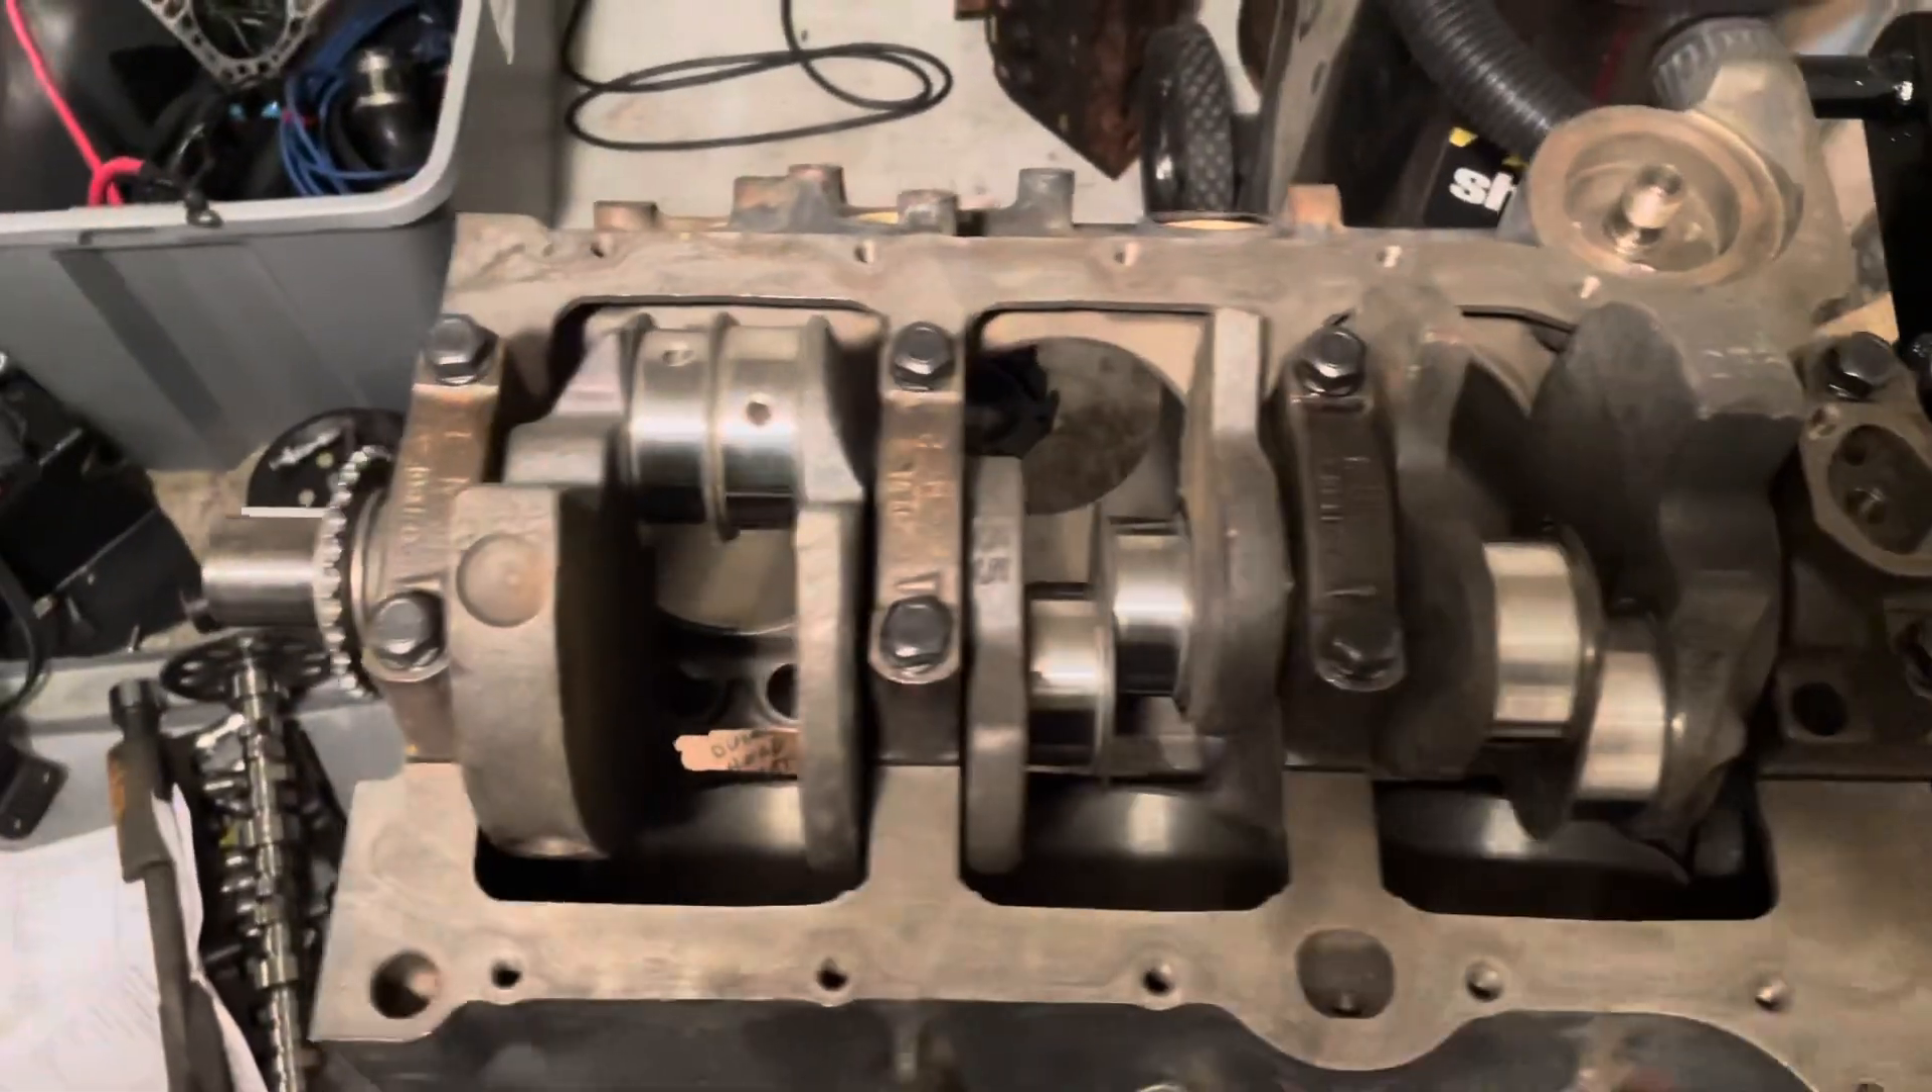The crank is now in.